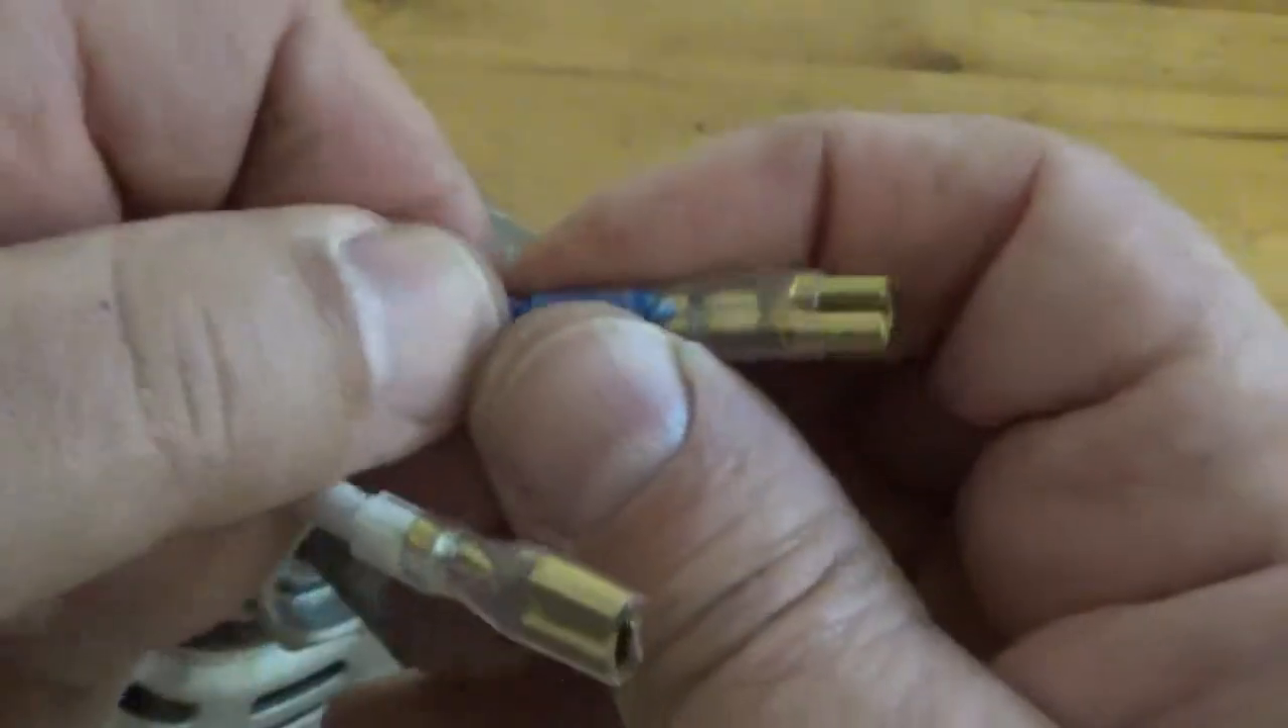Okay I've got my blue and white terminals on and covered shielded ready to go.